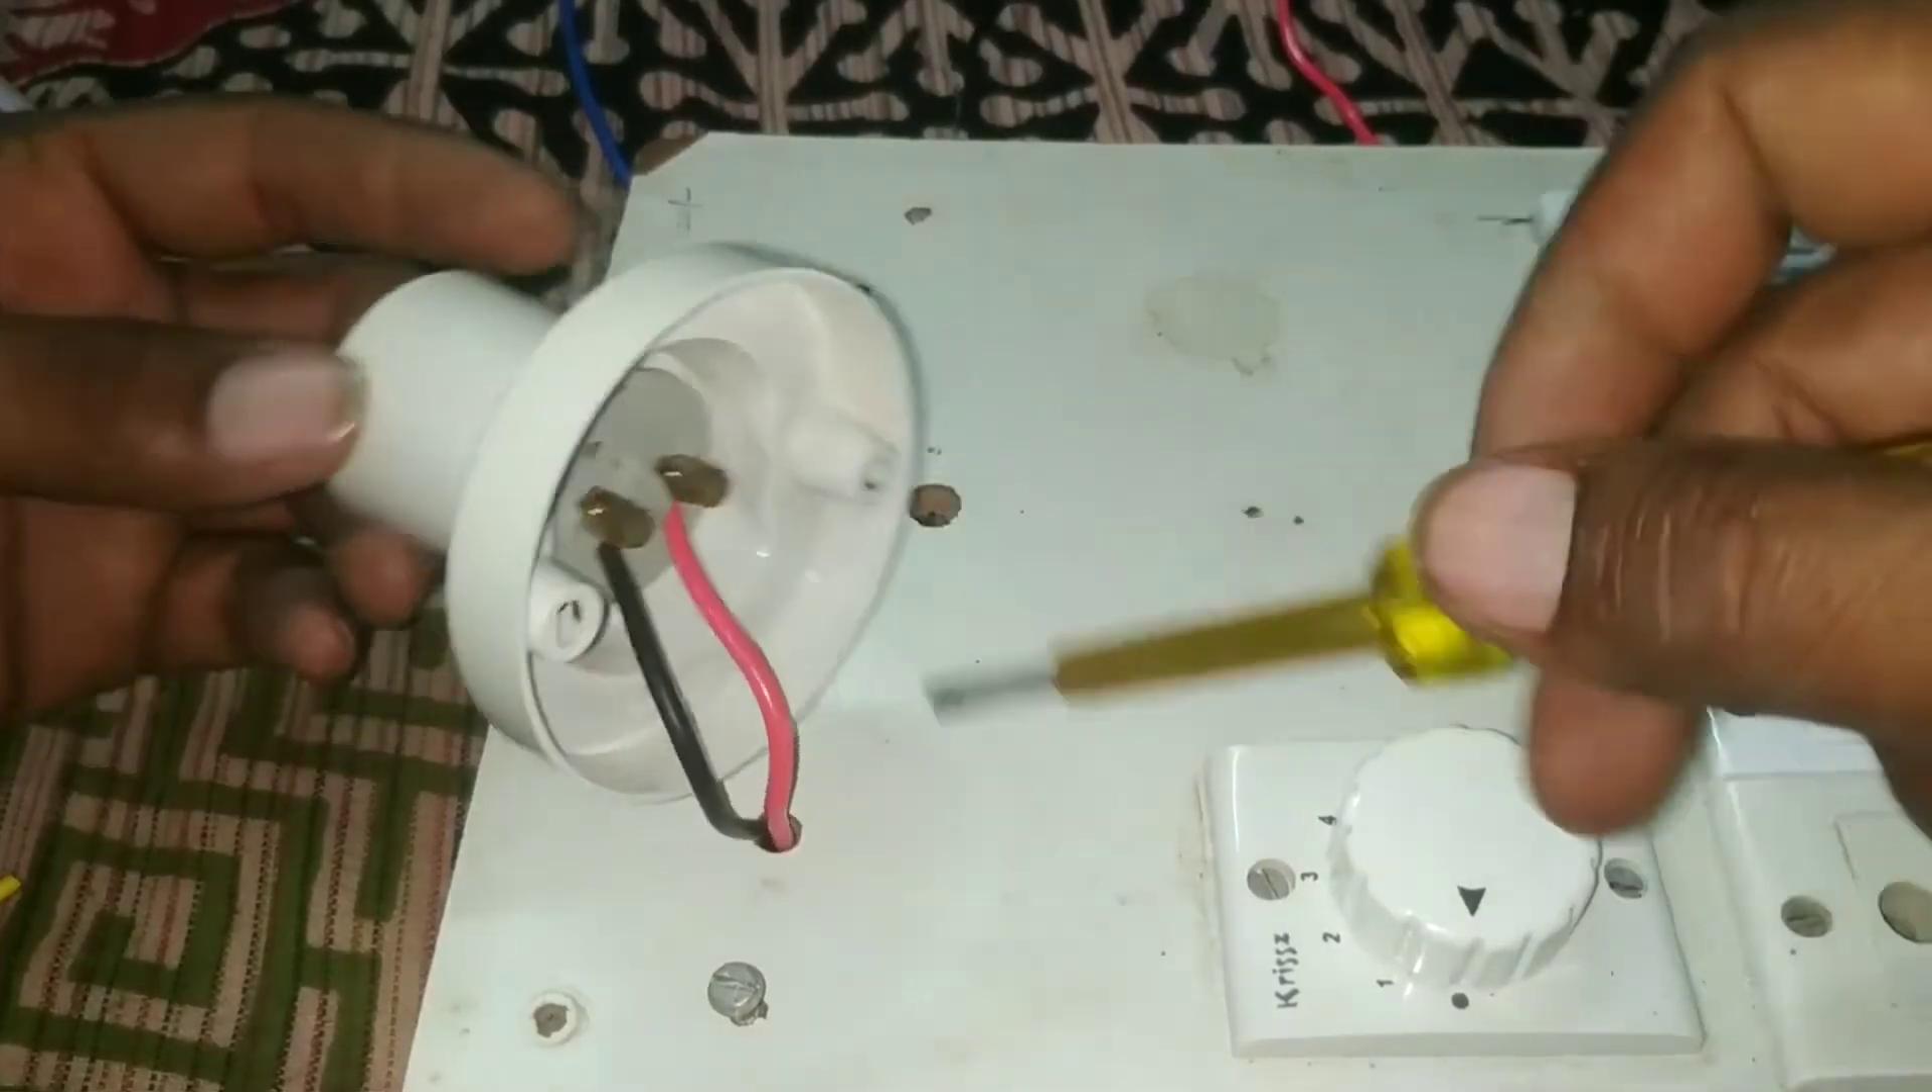इसमें होल्डर में दोनो वायर कनेक्ट कर दिया है इस तरह से।